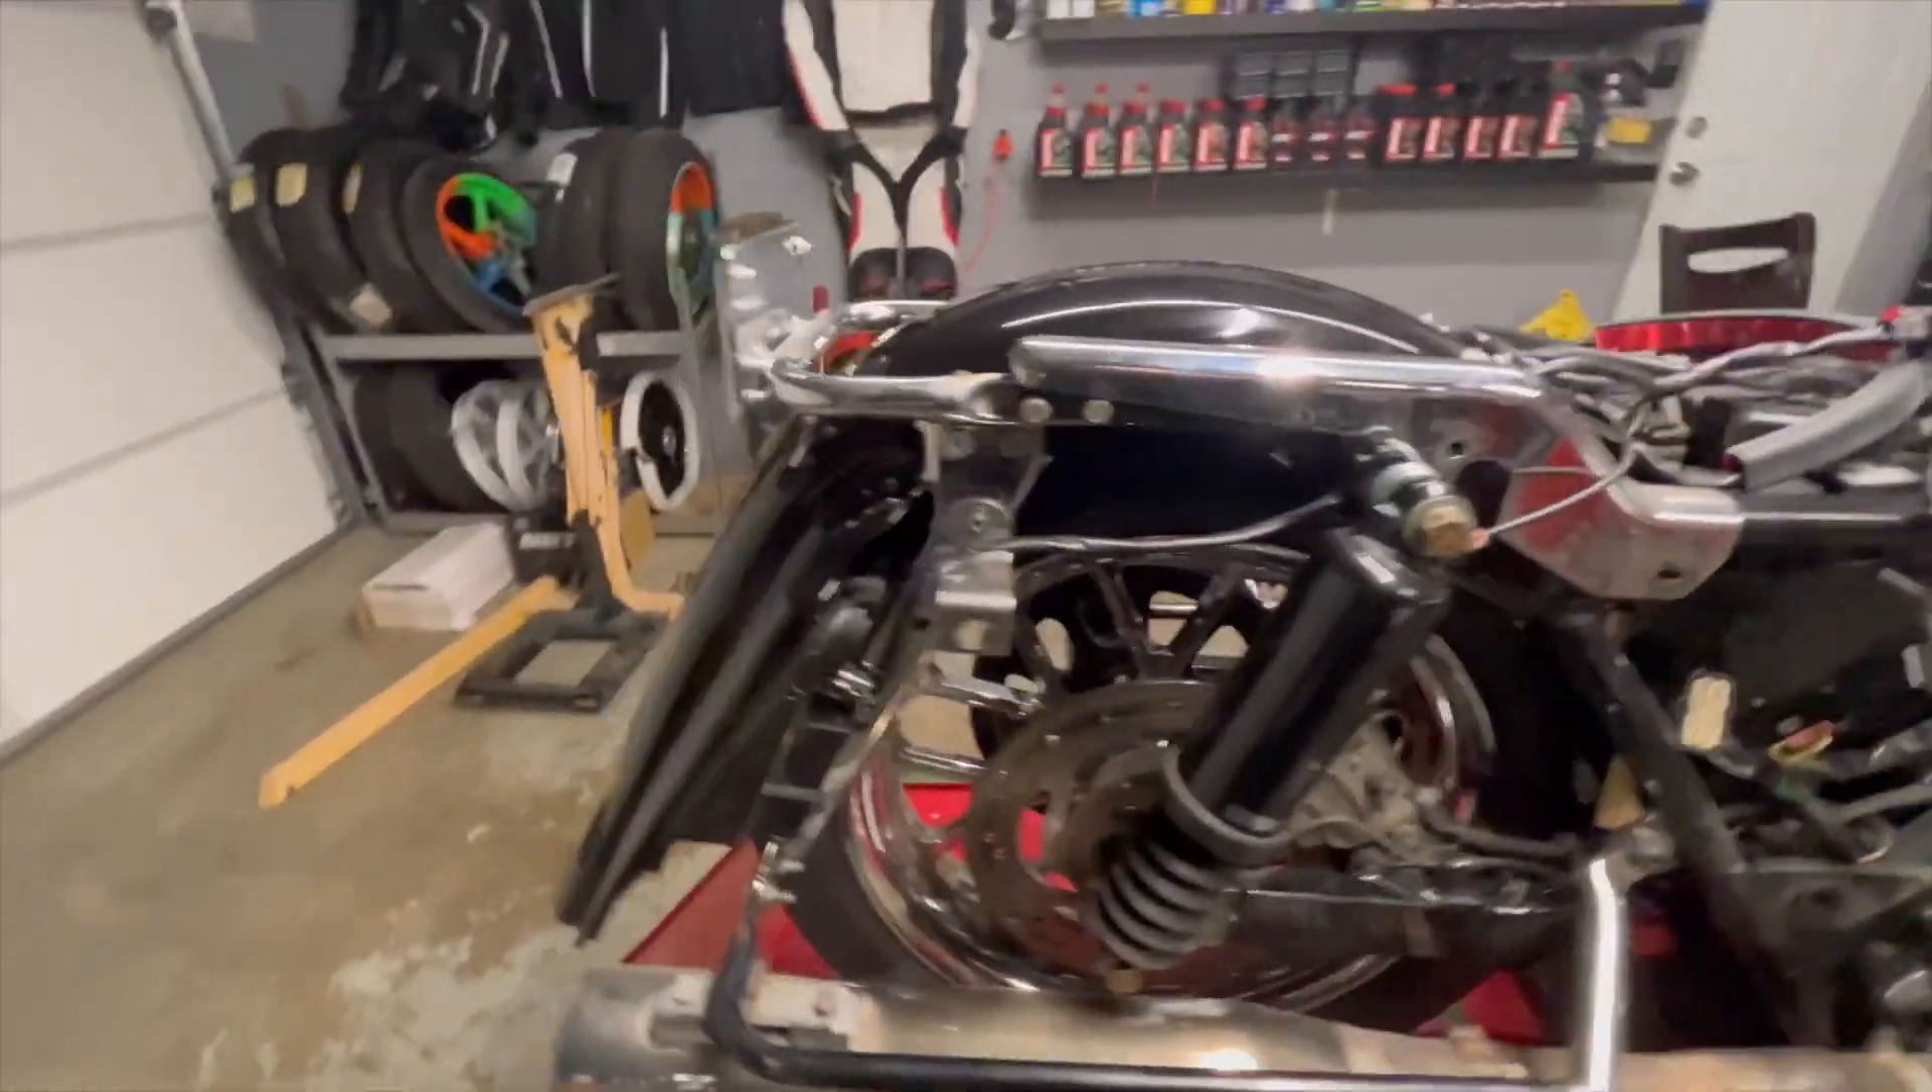And, now that the rear fender is on, it looks way cleaner, nice.